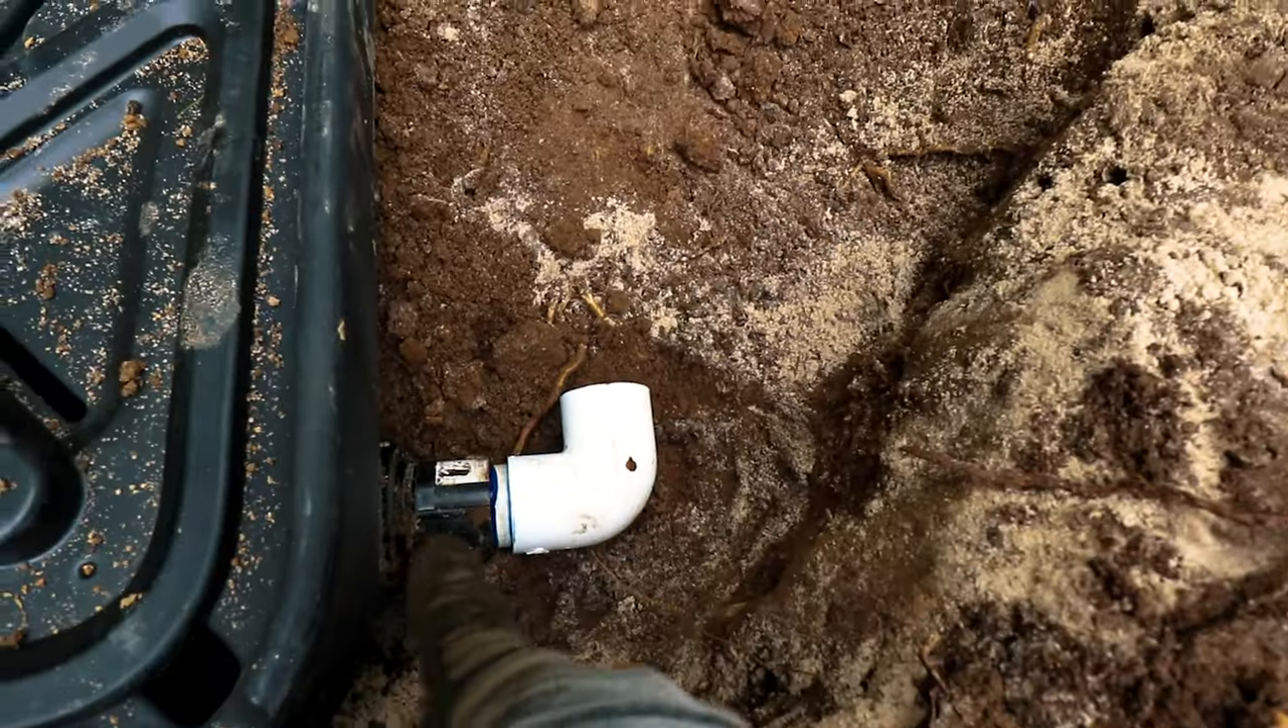I've also put in an inch and a half elbow here so we can run our plumbing straight up that way behind to where the spillway will be back there.